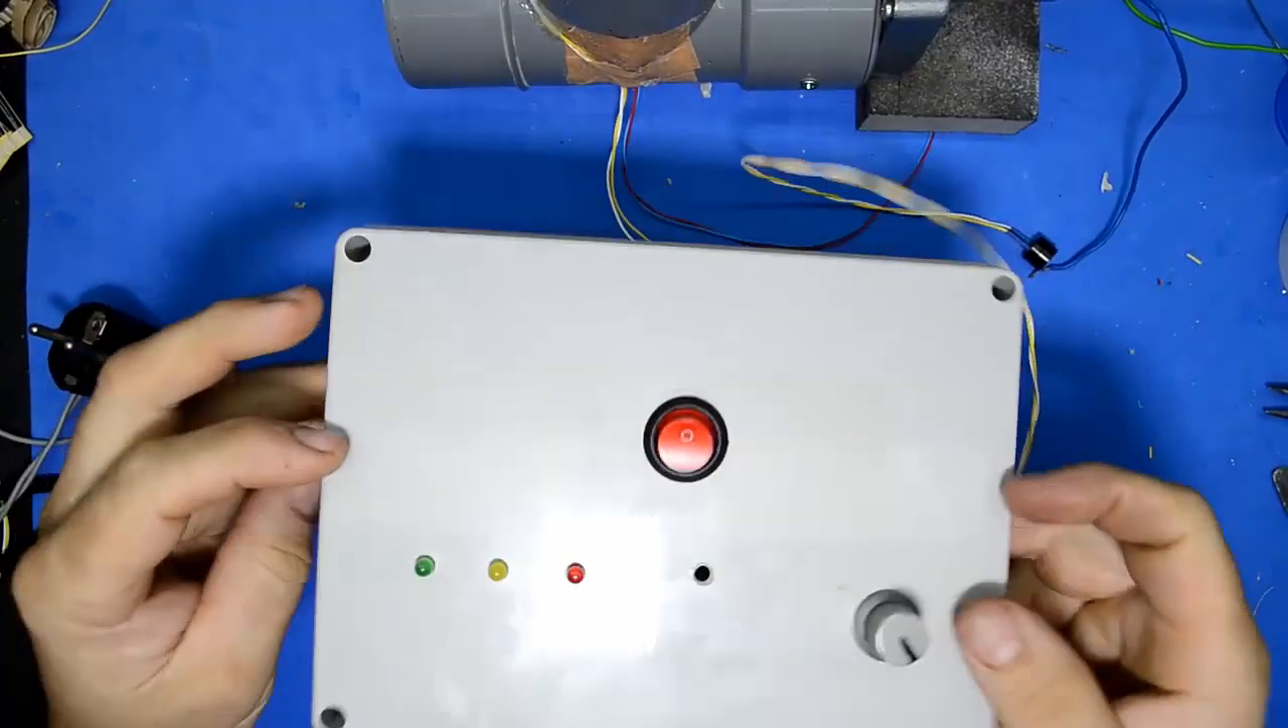Bueno pues ya hemos puesto Los tres LED Ahí Uno, dos y tres.